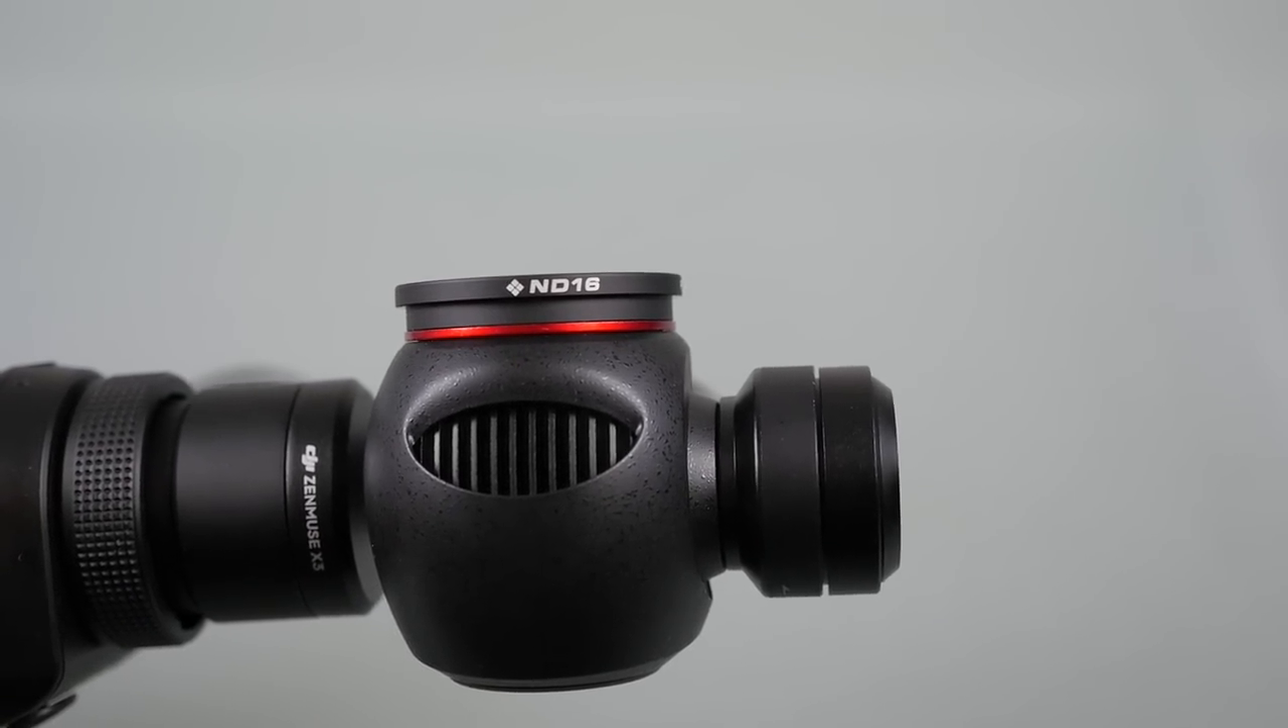Now your filter's on and you're ready to go shoot.